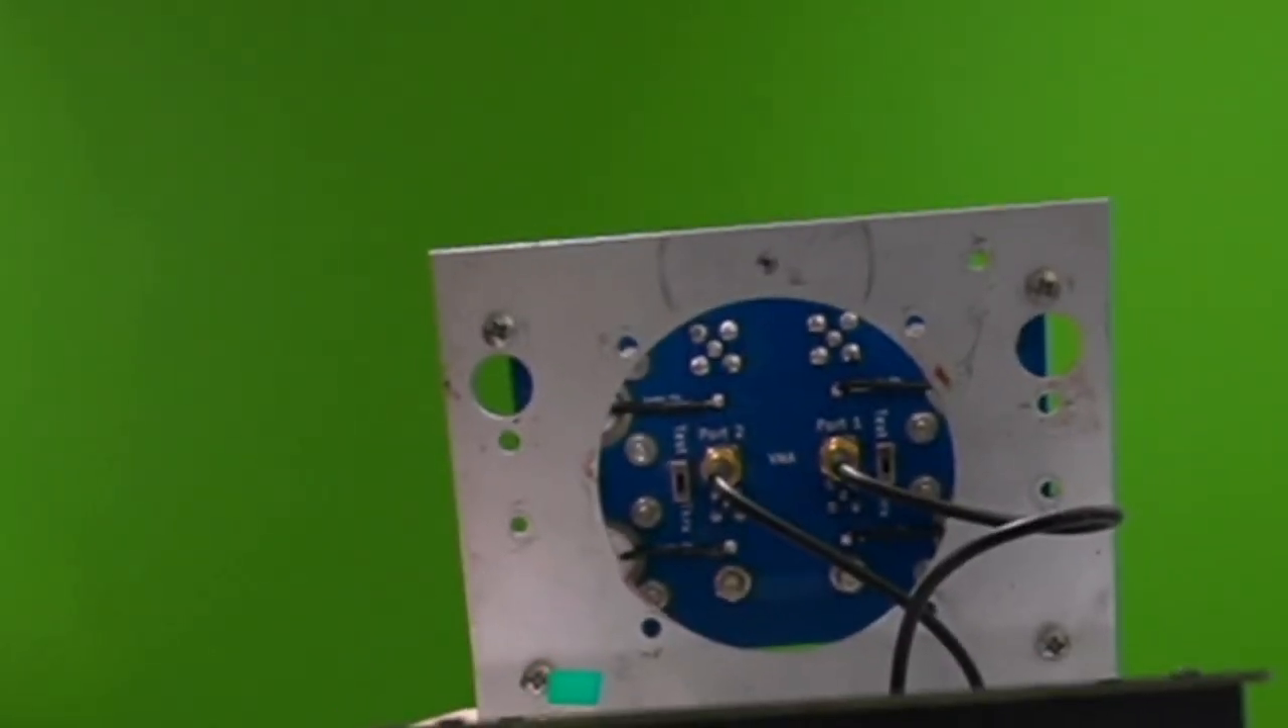So I attached the circuit board to an old metal bracket I had, which was part of a HAM-M rotator control box.